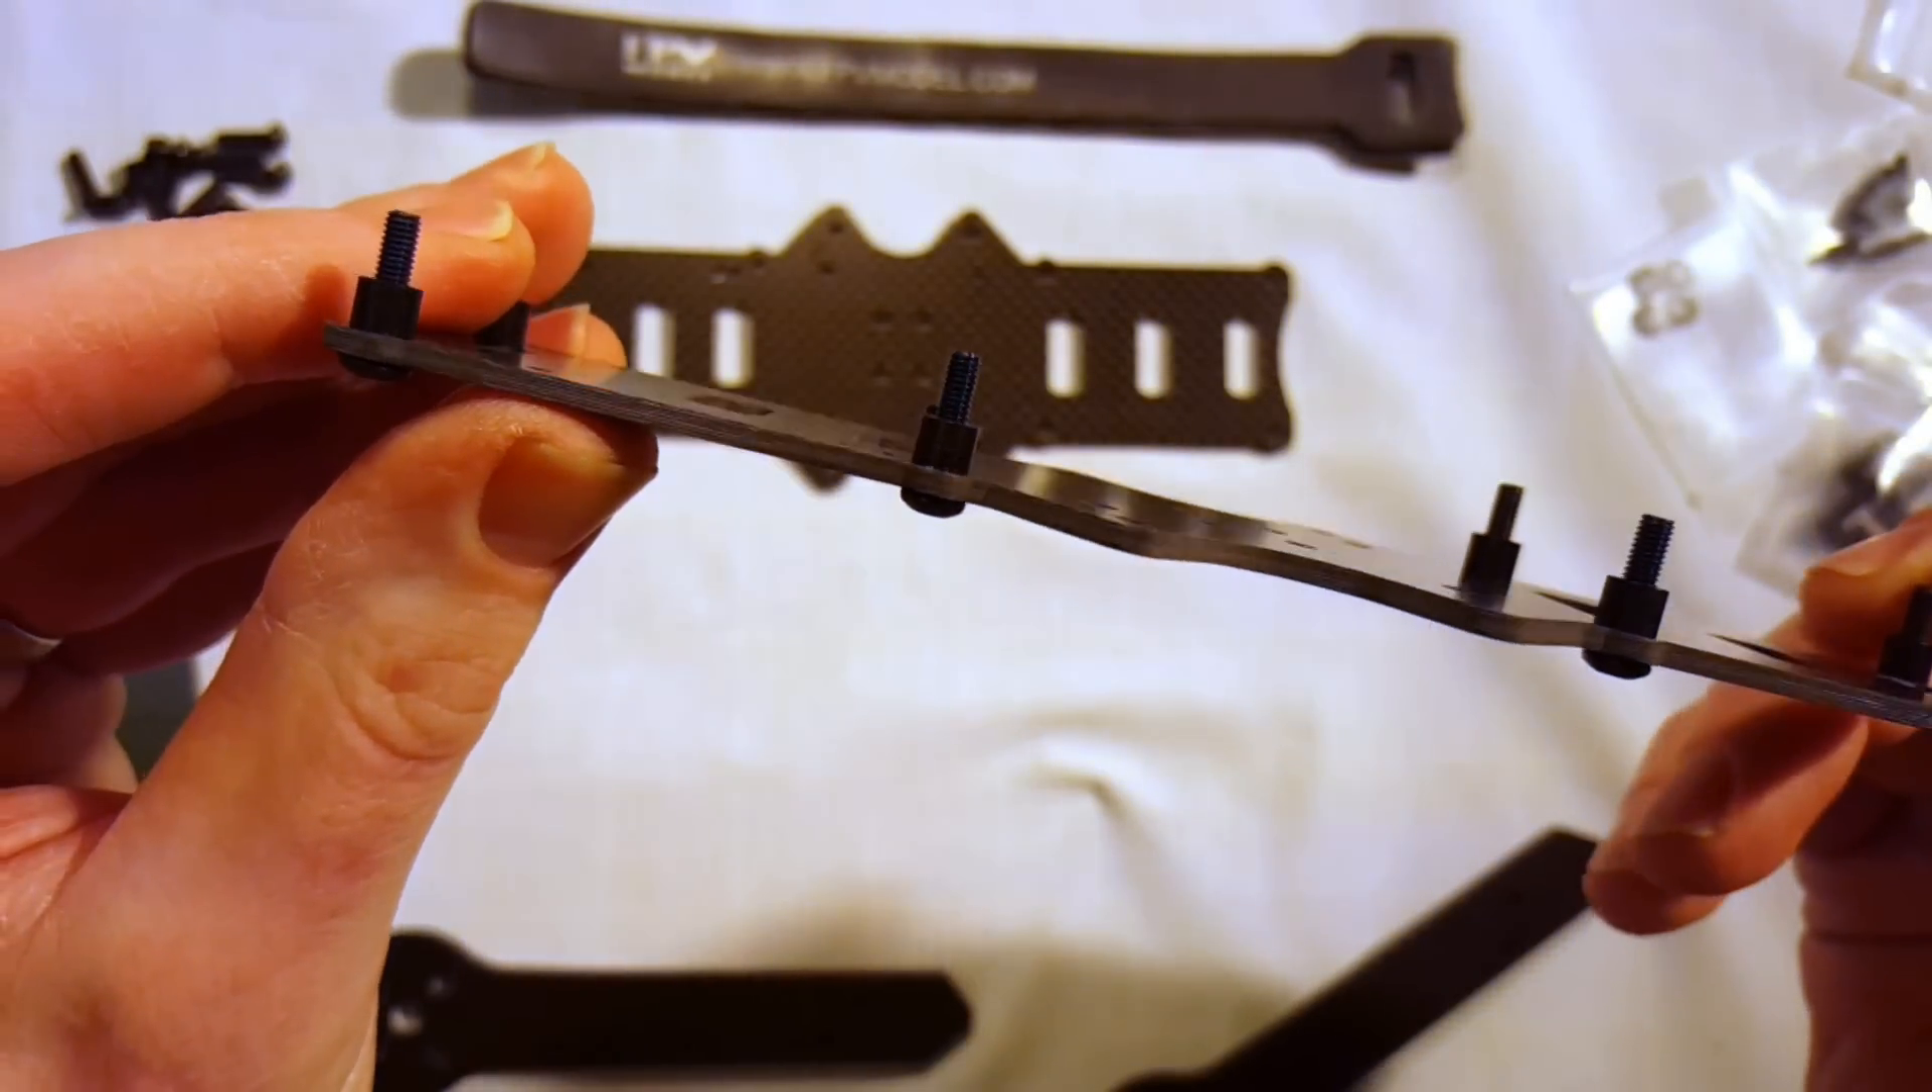Okay so i've gotten all of my standoffs put on my four millimeter standoffs.